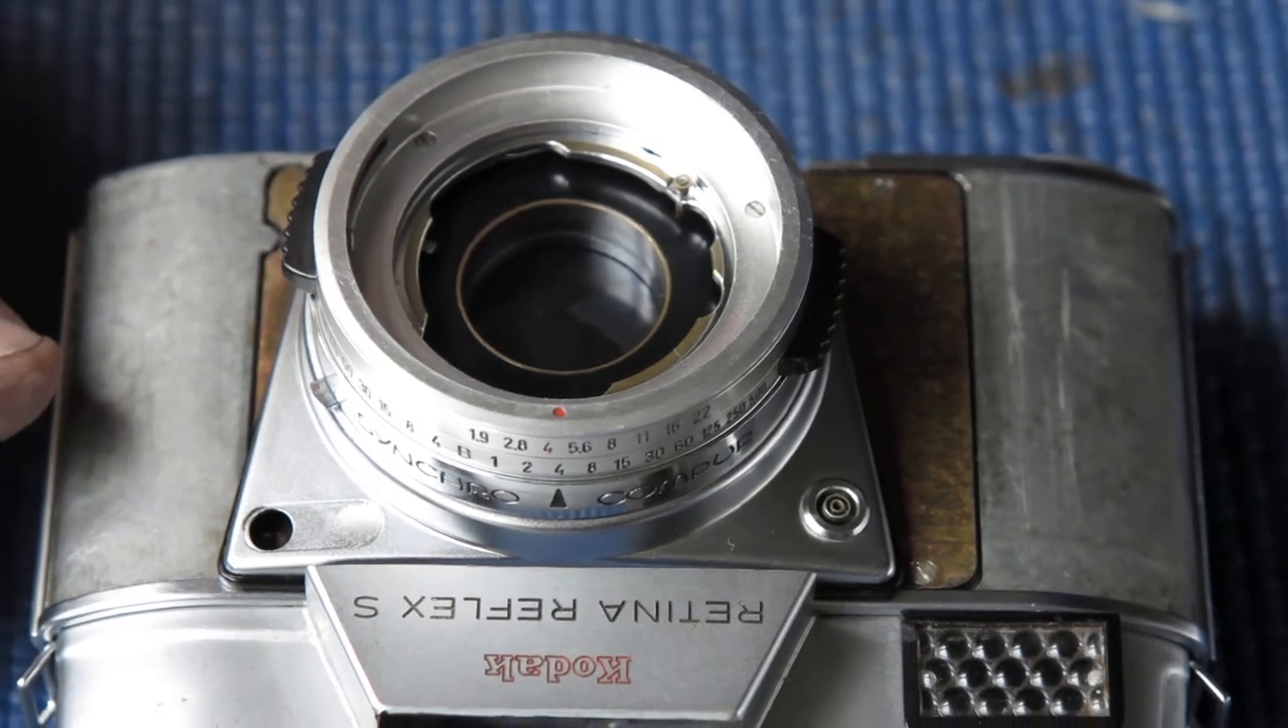So there's our shutter back on the camera.